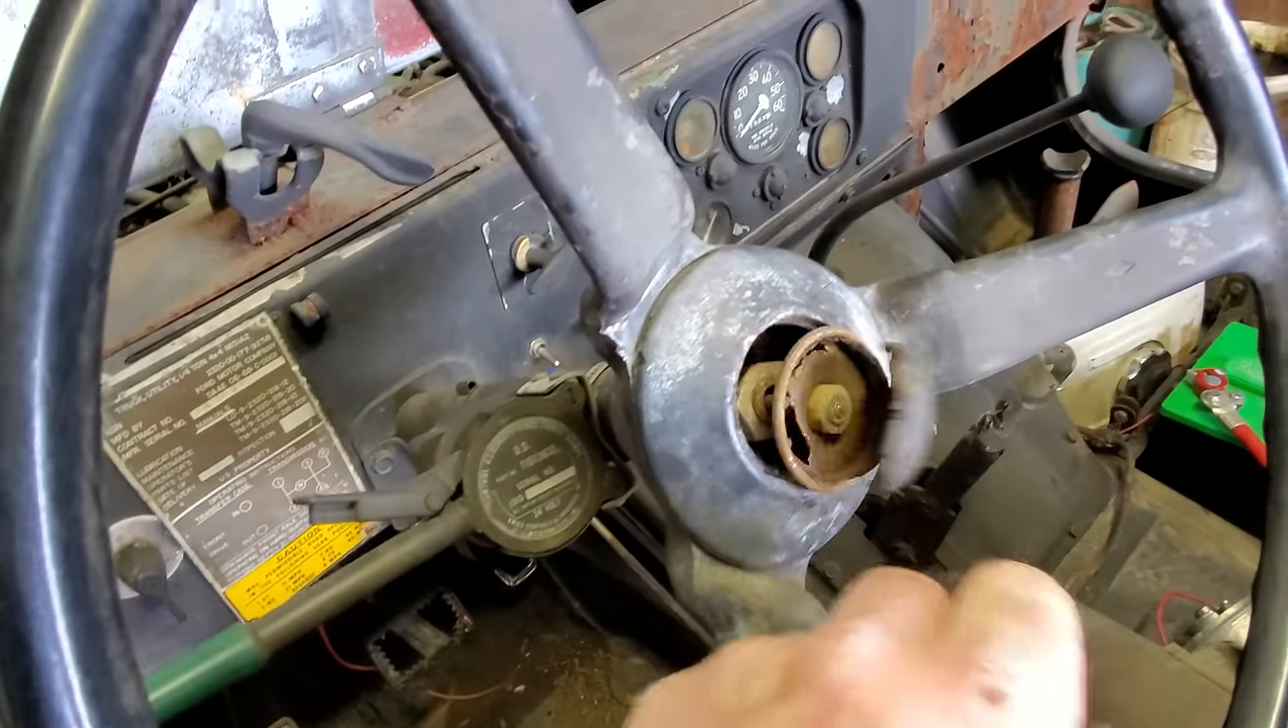As you can see, I got the button tore apart.